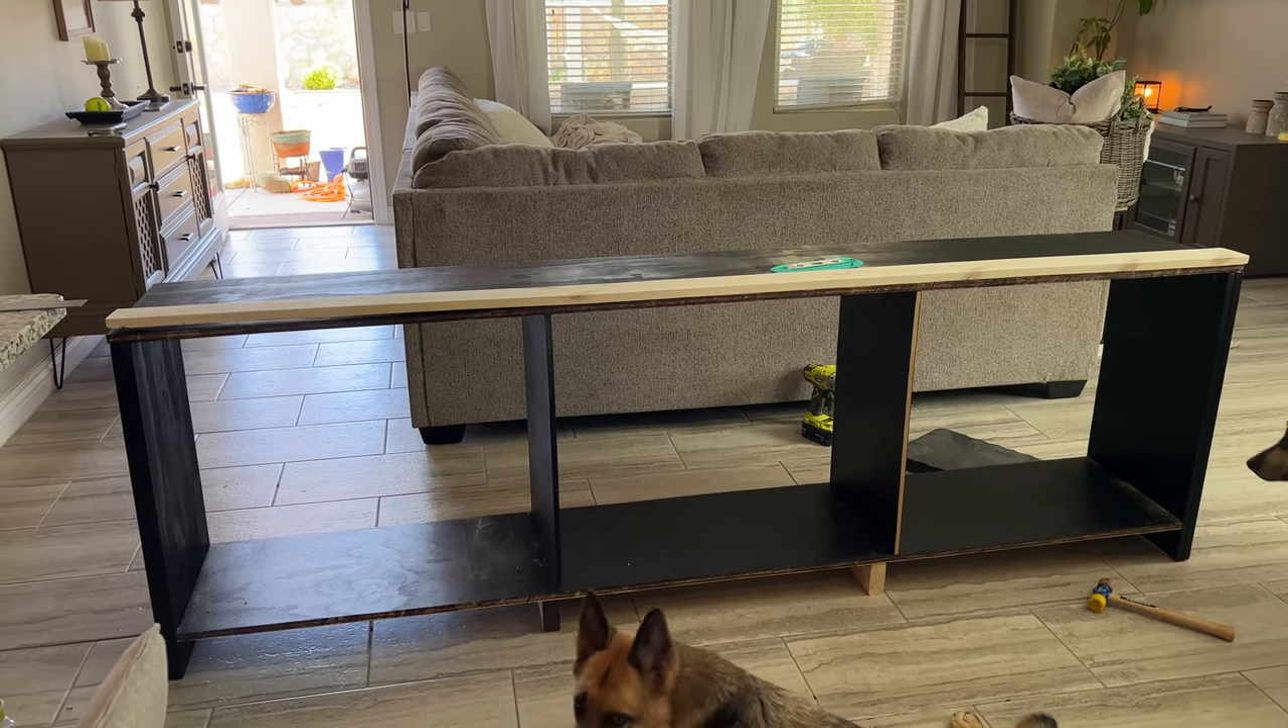And then we can get to adding the frame. As you can see, I already have one part of the frame there at the top and the frame, I am not going to paint until after we install it.